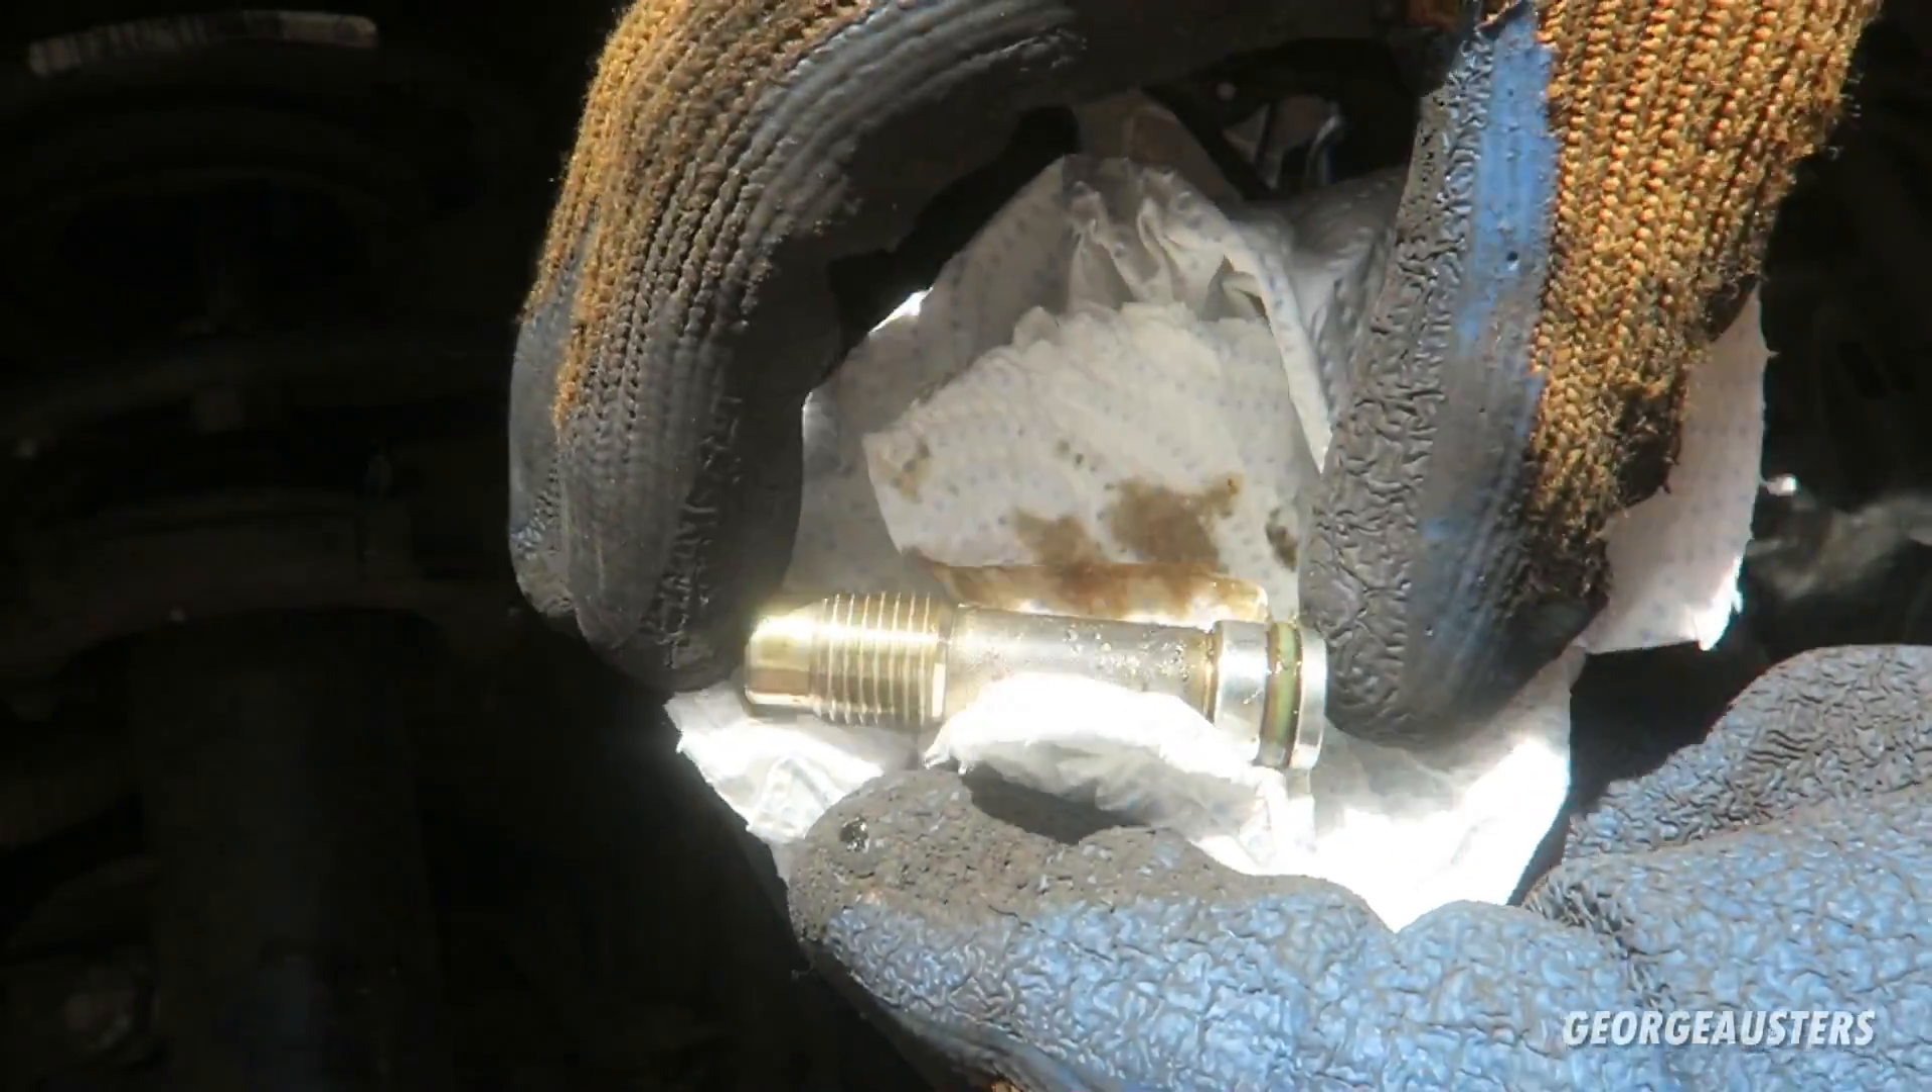And here we go, here is the first check valve removed.